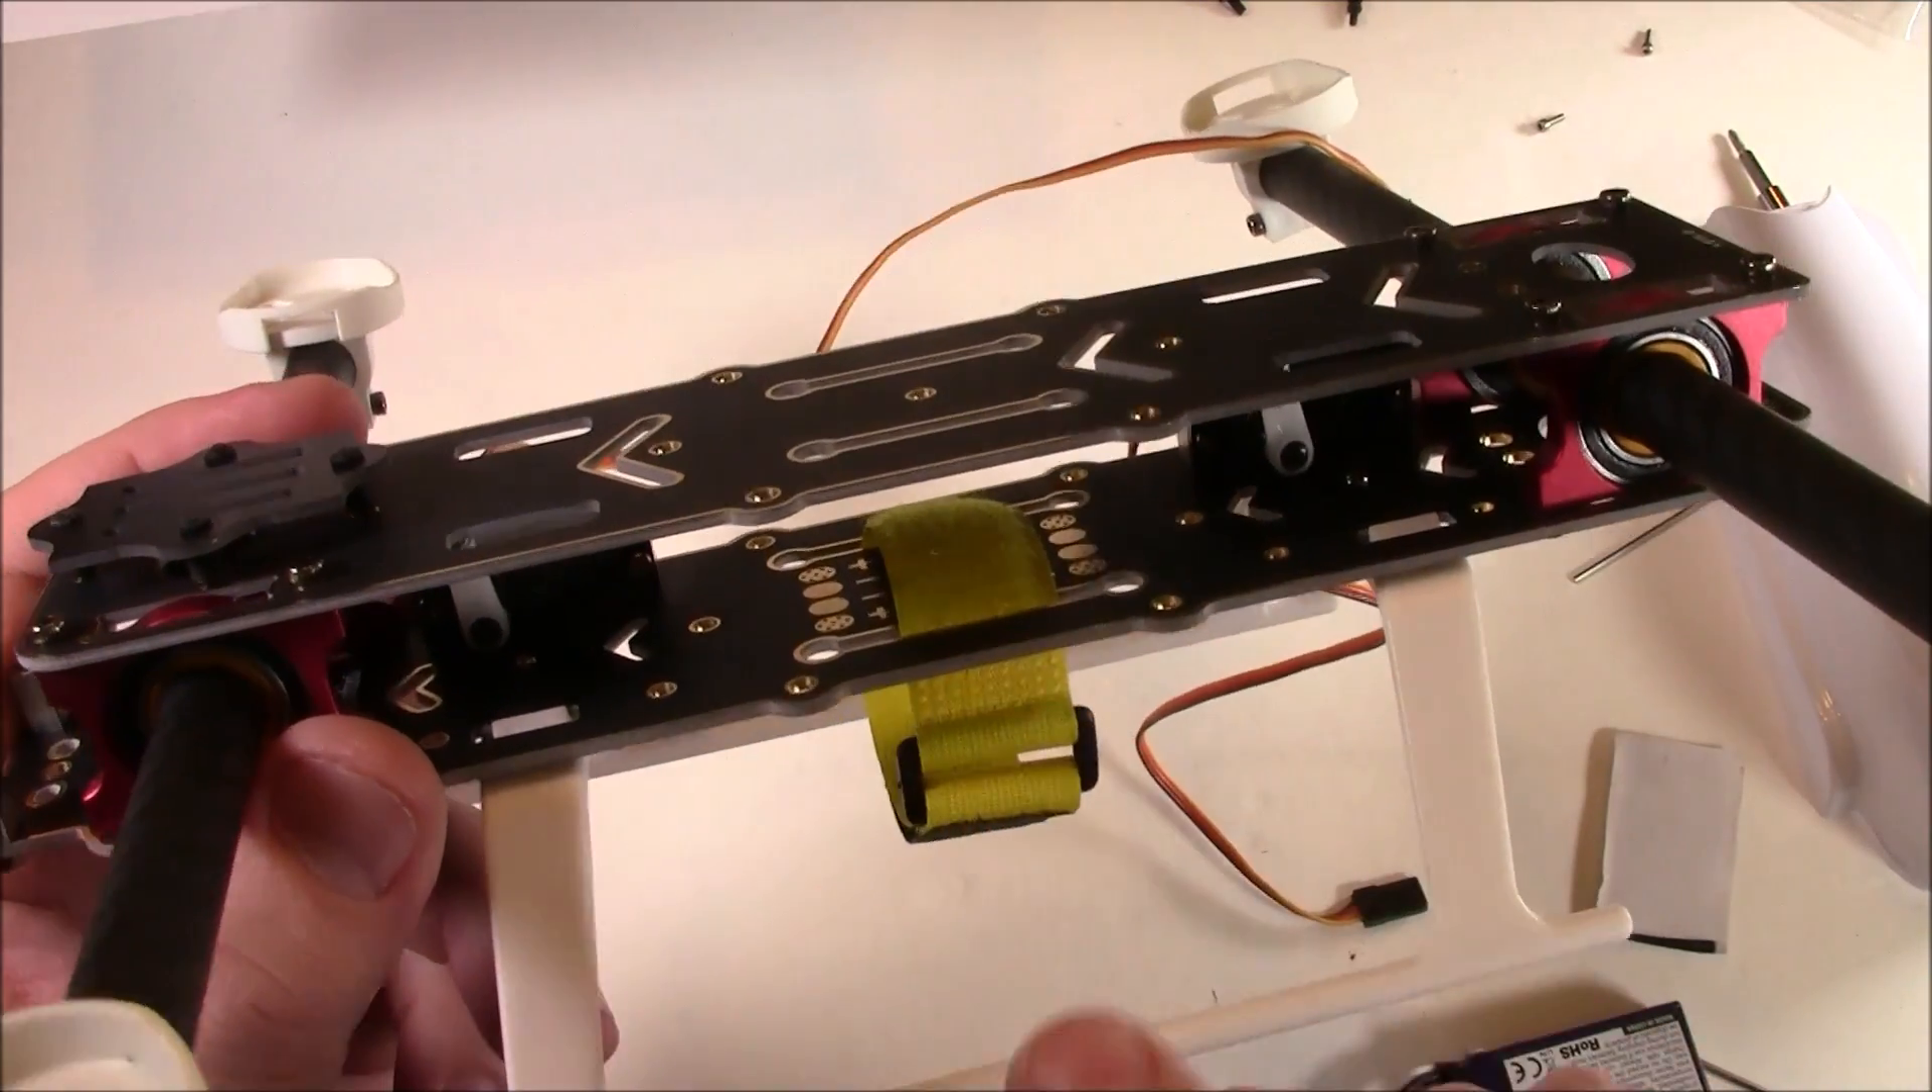So here it is with the landing gear on and the battery strap in place and the top plate on.